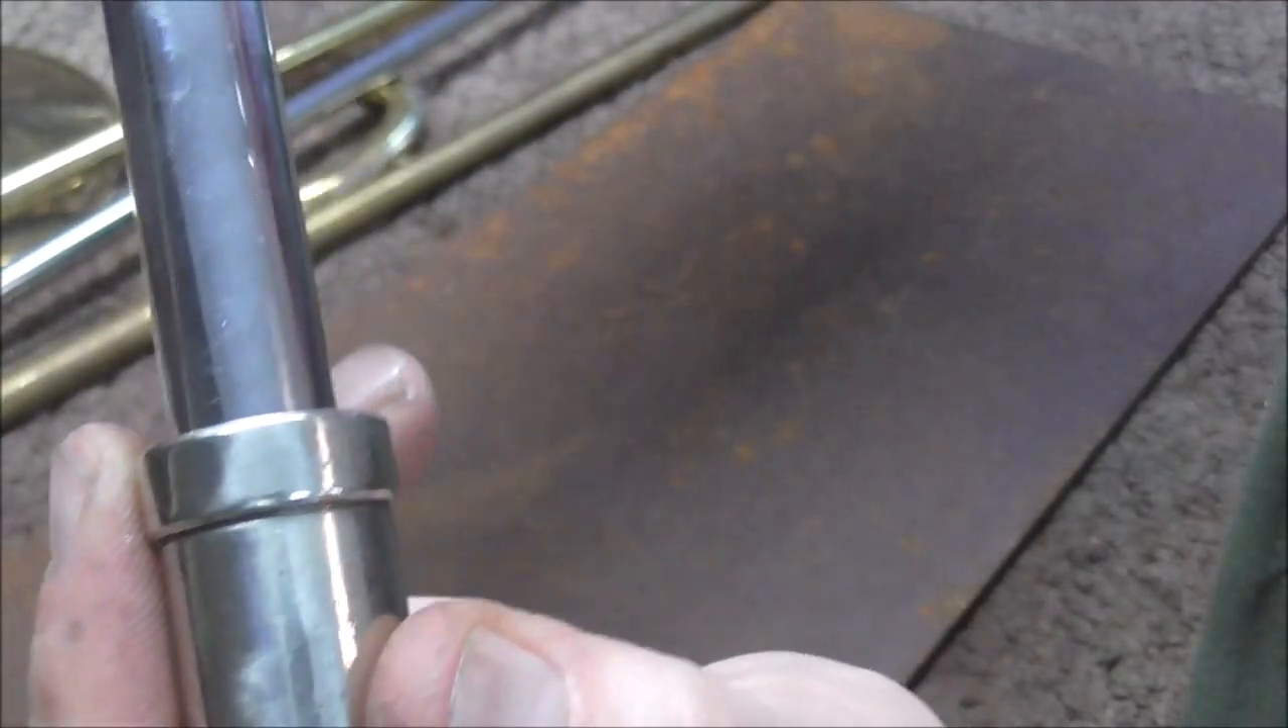There's the cork barrel and the slide tube fits right into there like that like it's supposed to.